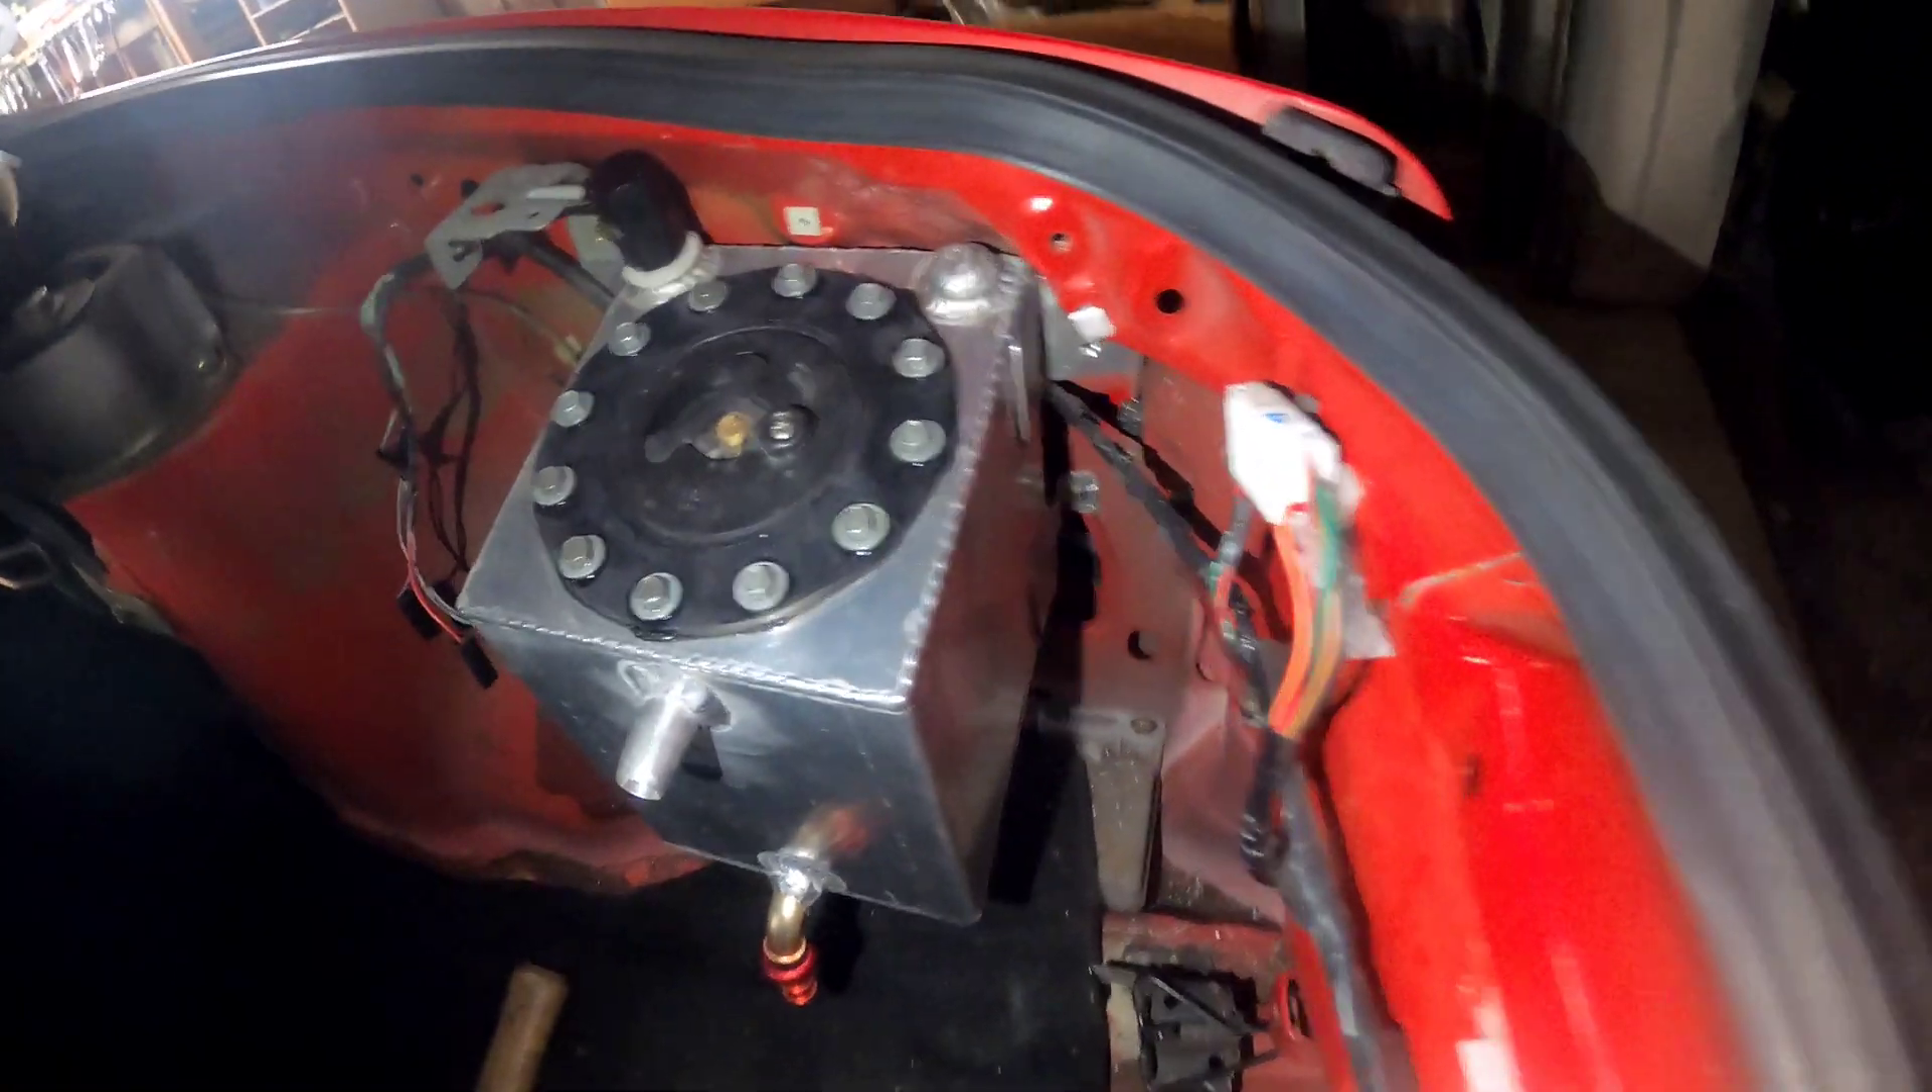So I got the water box in finalized, all ready to go.